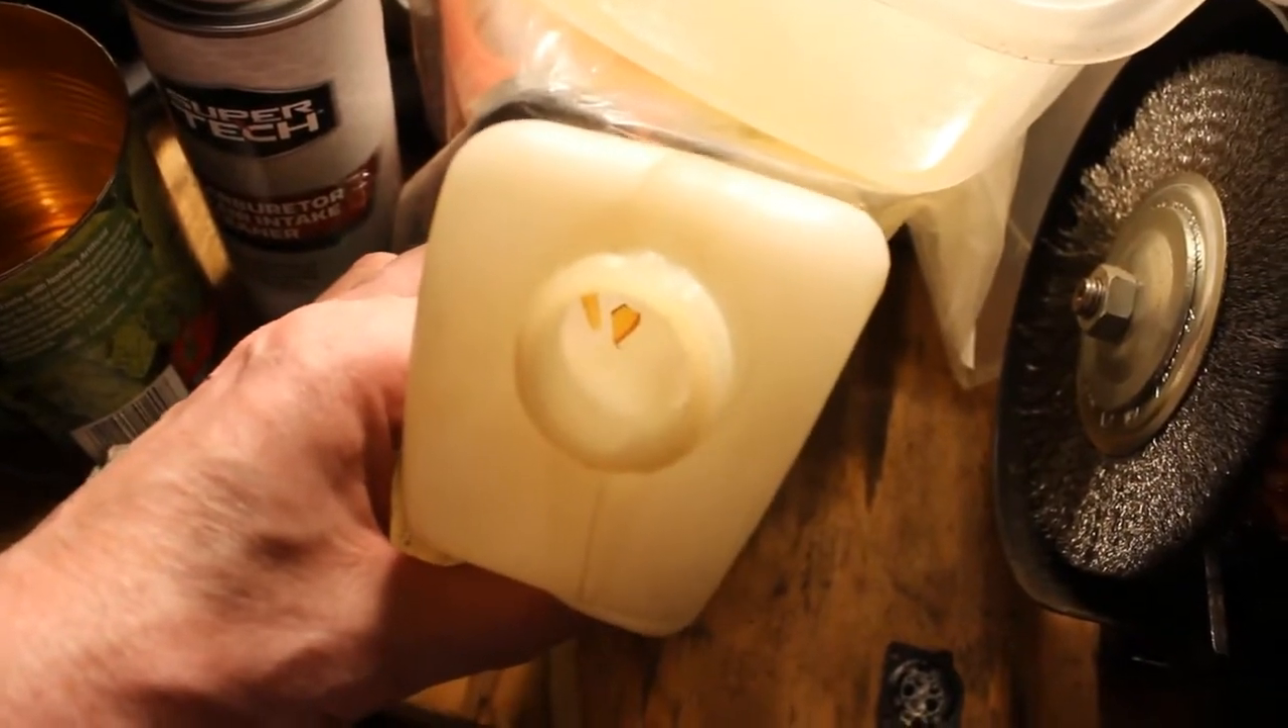Alright so I've removed the gas tank.